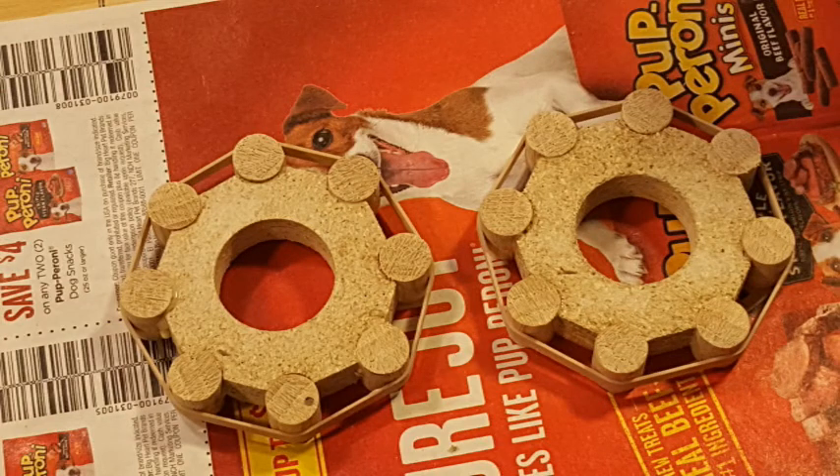So you can see here I've got all the dowels in place held with a rubber band.